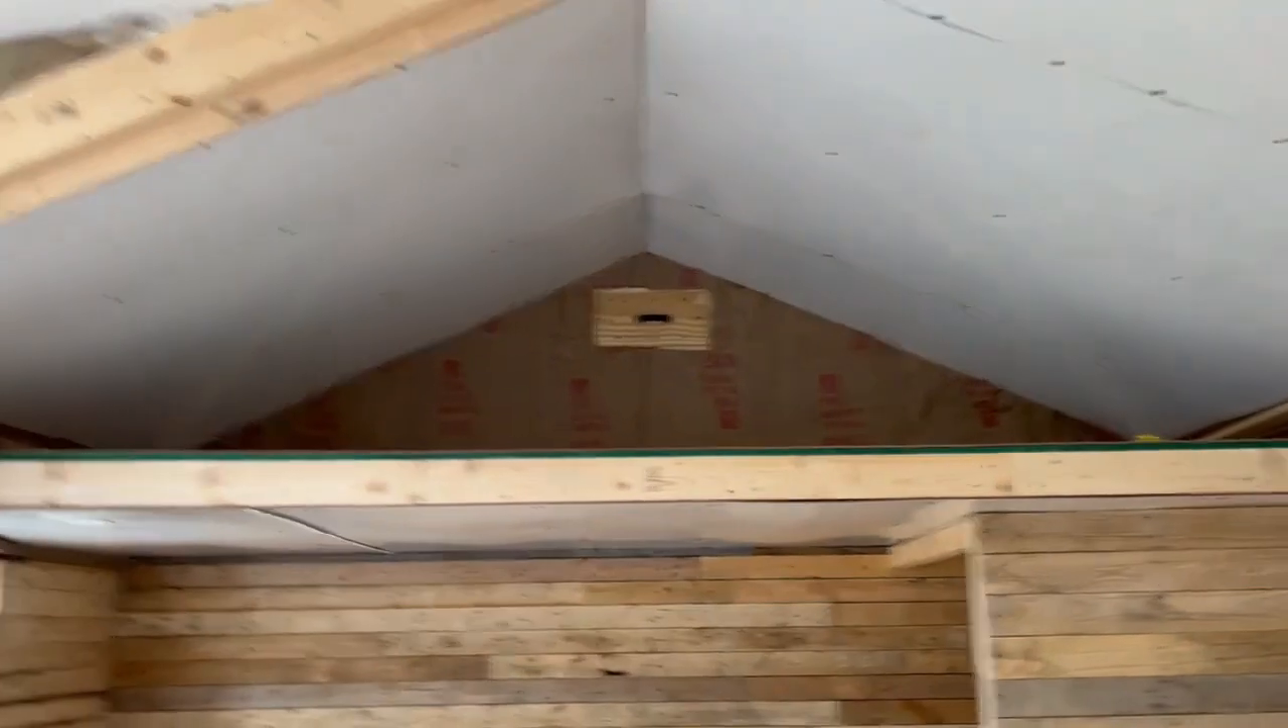We finished putting the ceiling panels up all the way.